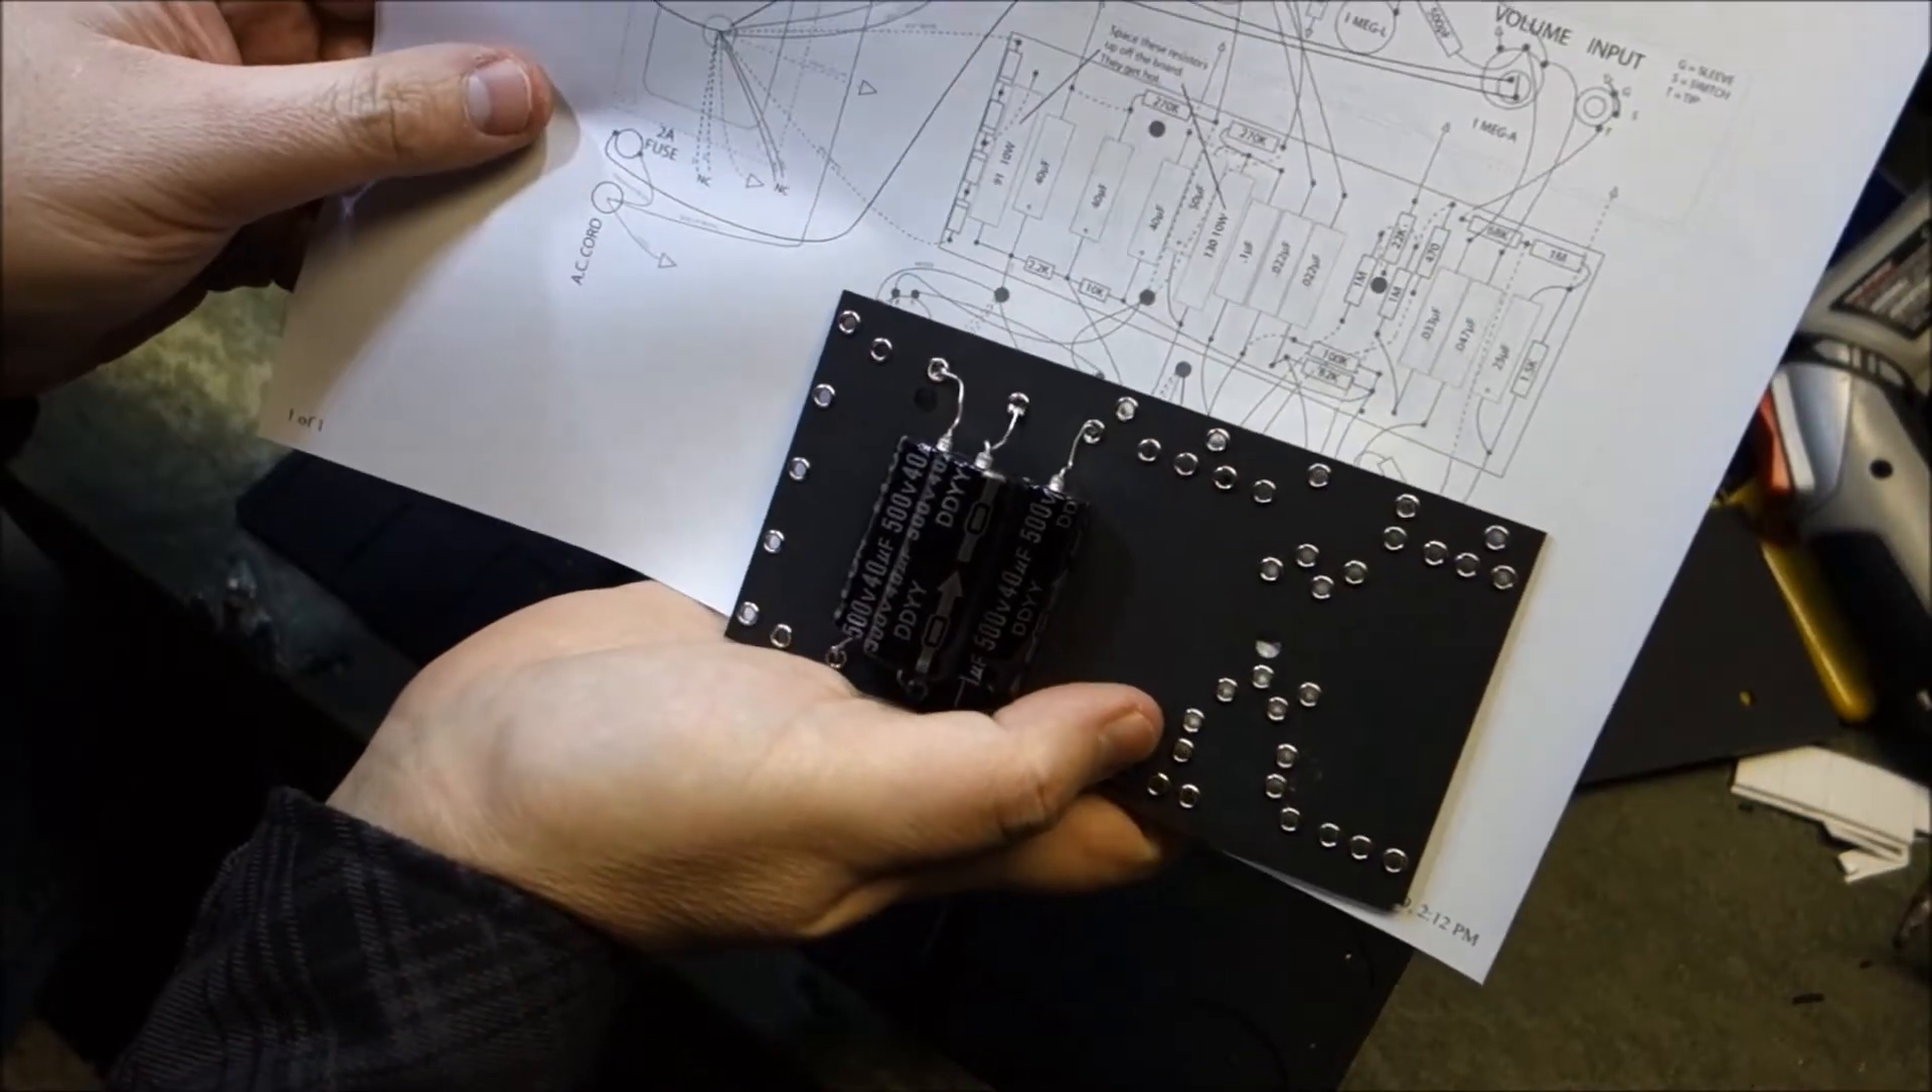So I have my stack of capacitors in and the negatives all need to face the front of the amp.